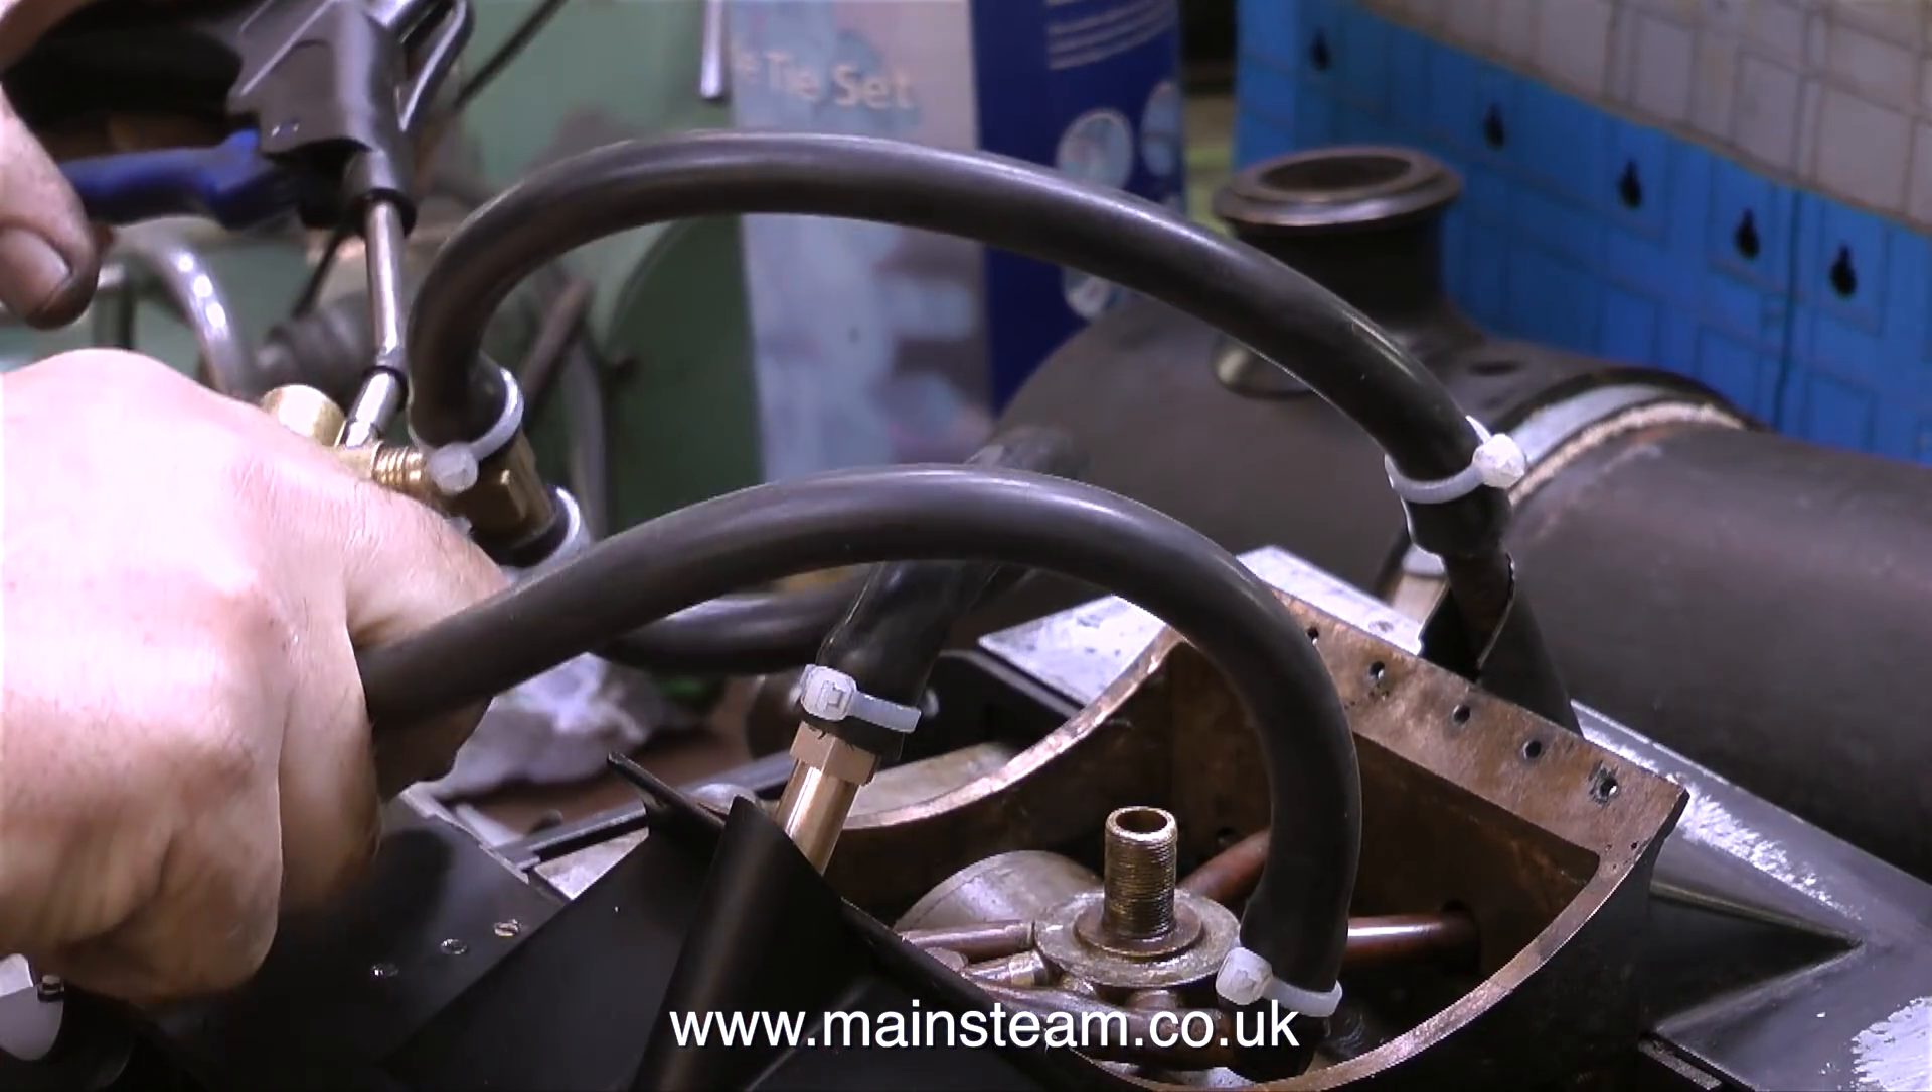In this clip I've attached some temporary silicone rubber pipes and I'm going to attempt to run the engine but before that I would like to apologize for the grievous error that I made in the previous episode.